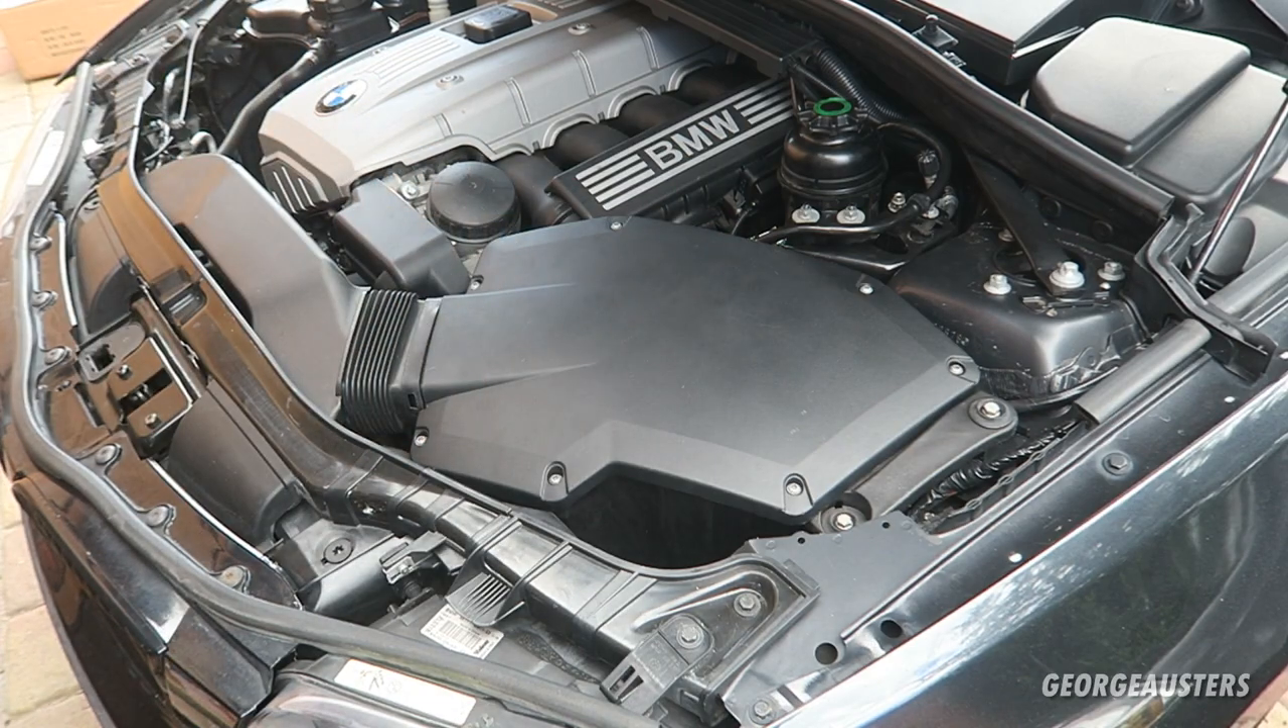That's the air box reinstalled.